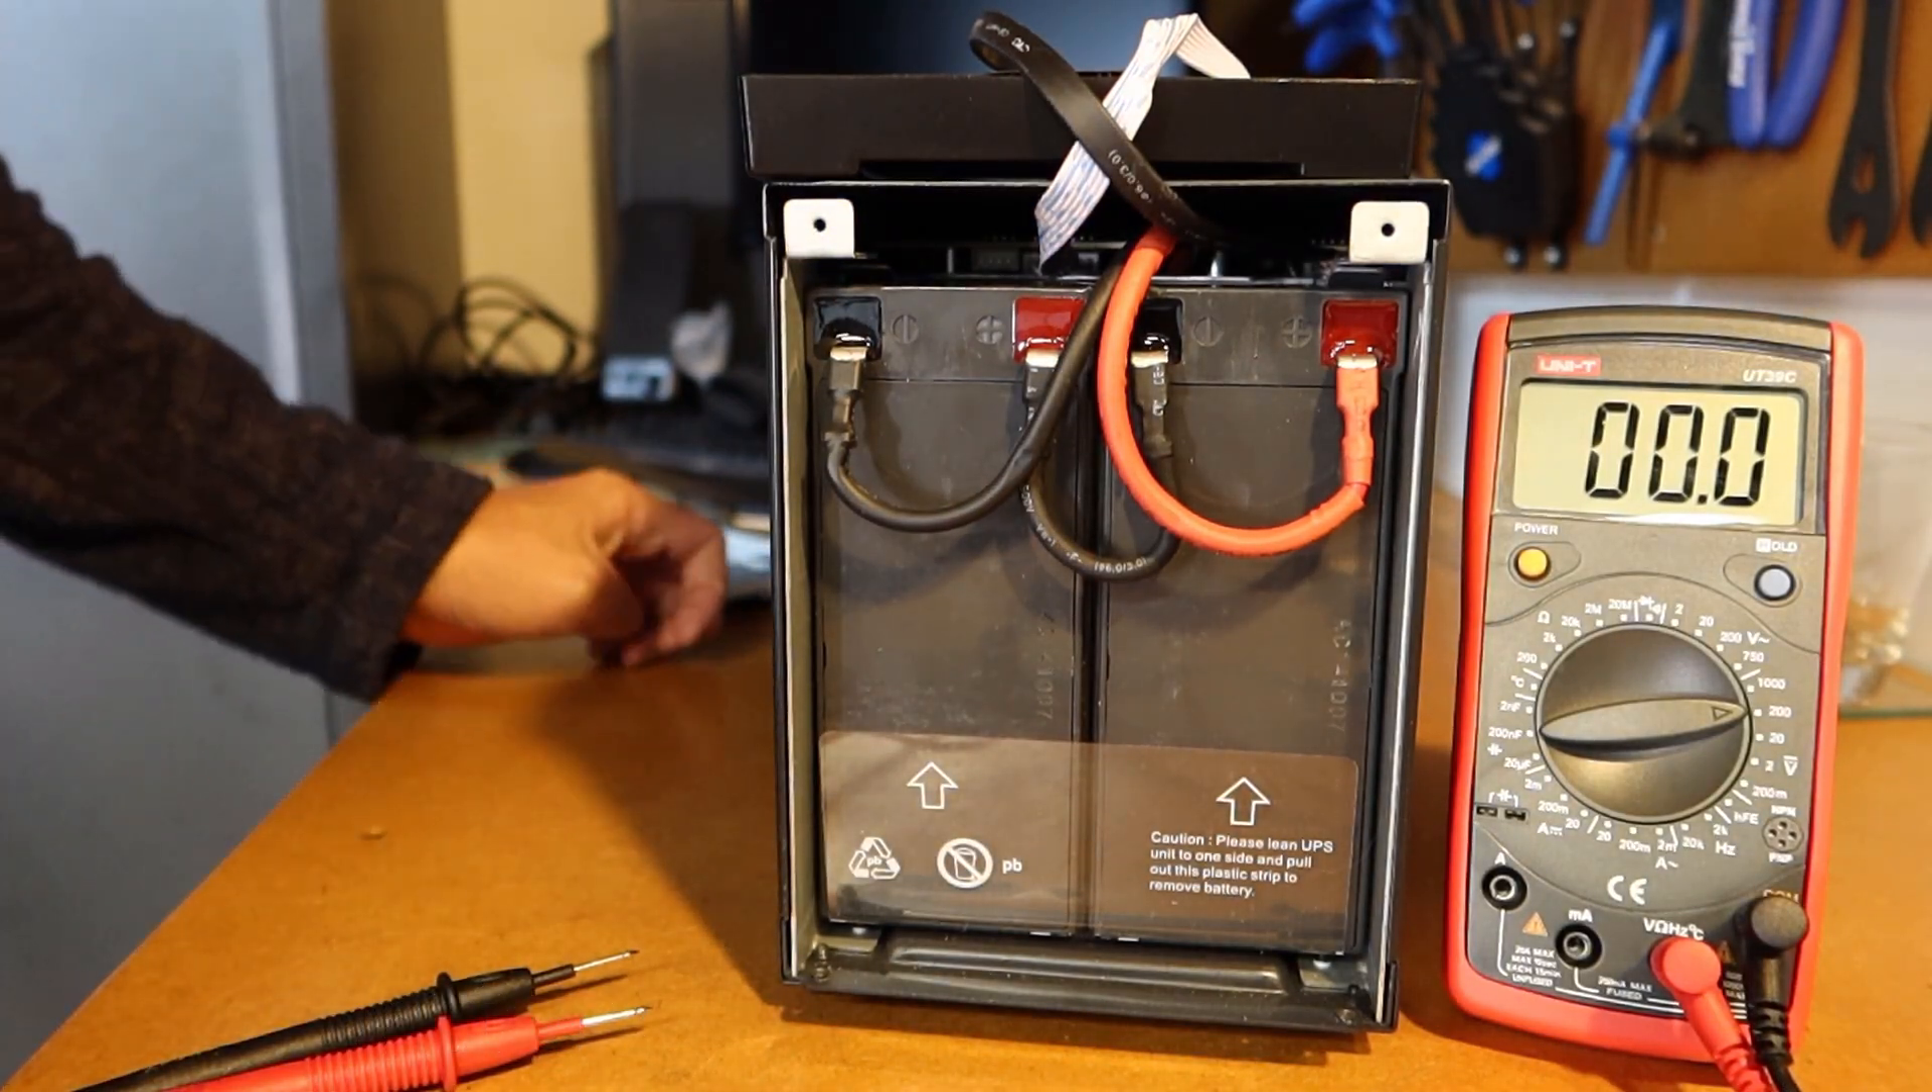So with the battery cover removed we can test the voltage of the battery in the UPS.